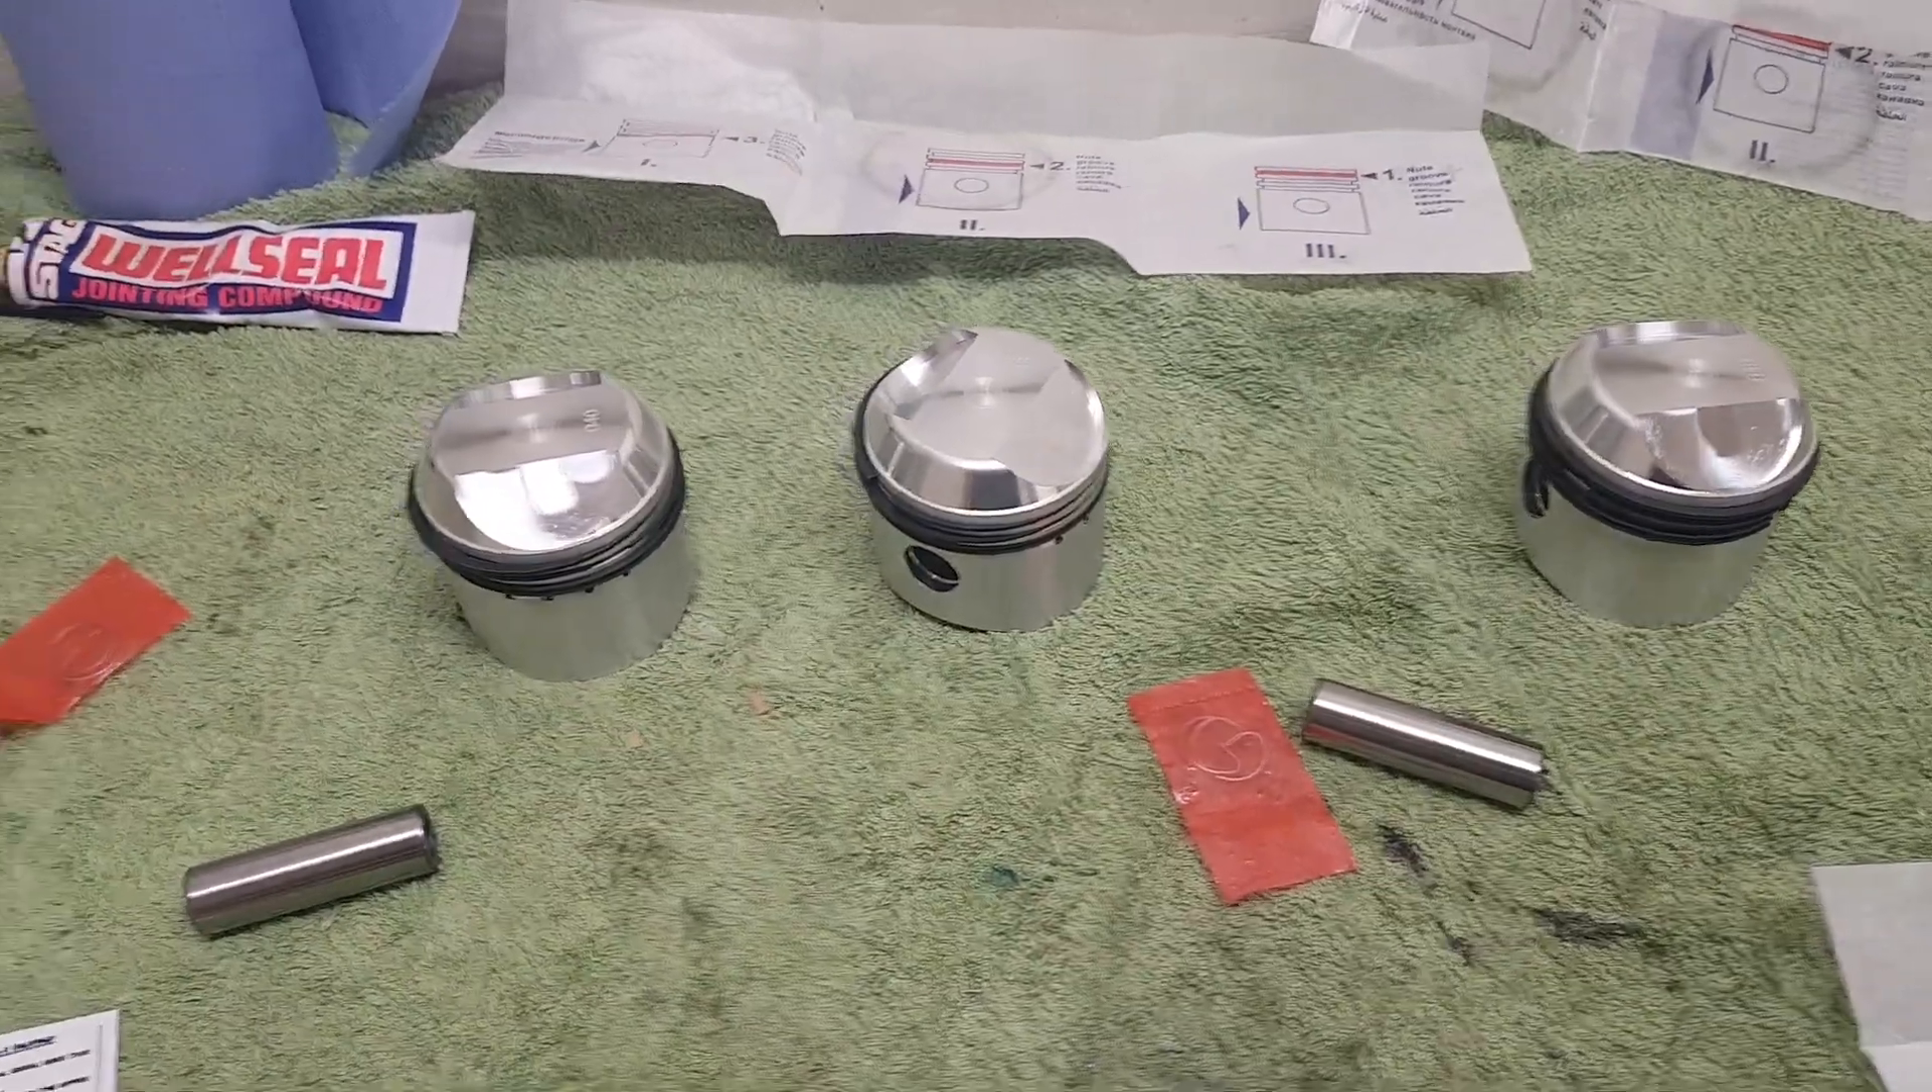Right the rings are now all fitted hopefully in the right groove and hopefully the right way up according to the instructions and we're now going to fit them to the con rods.